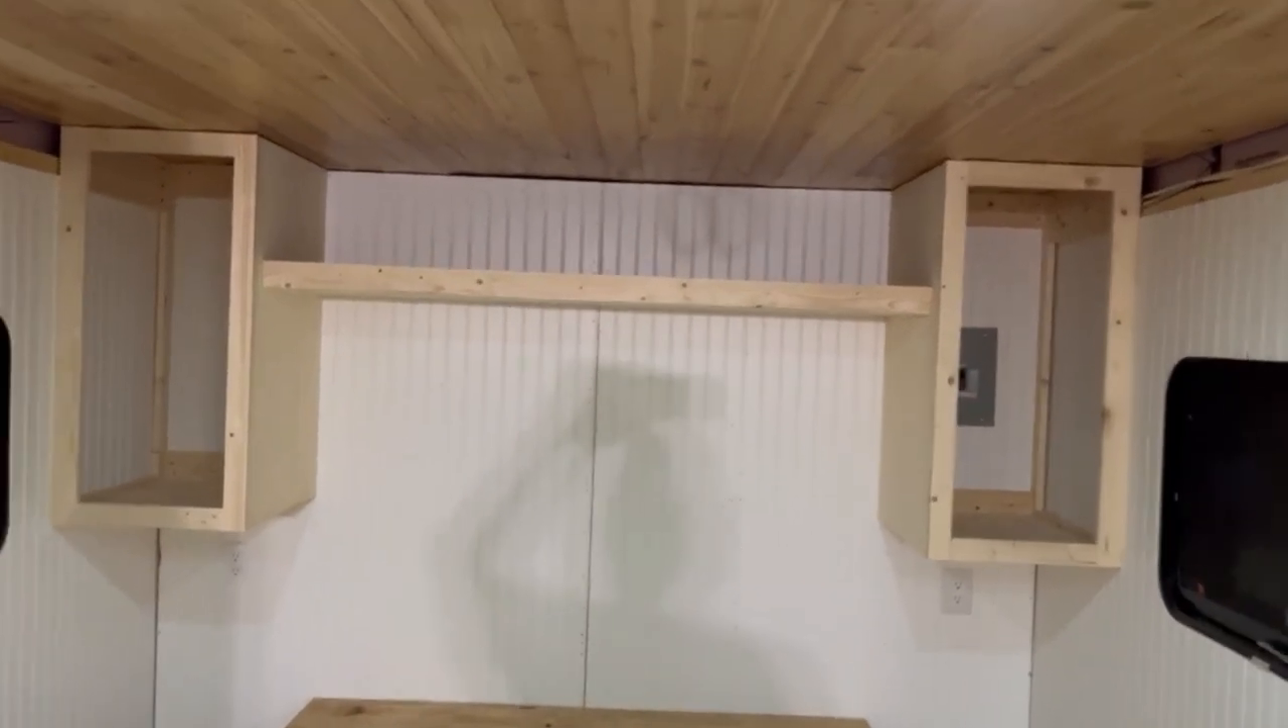I haven't built the doors yet.